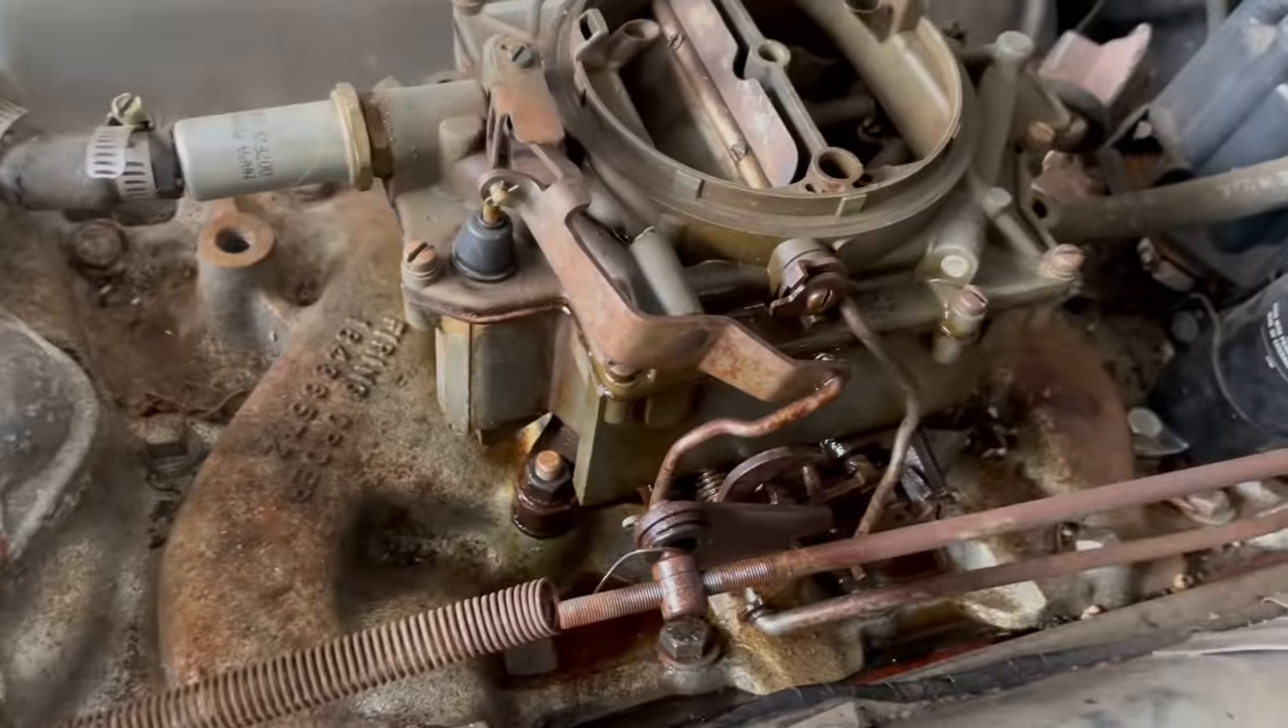All right, I've got the air cleaner off. This is a carburetor I haven't seen in a lot of years.